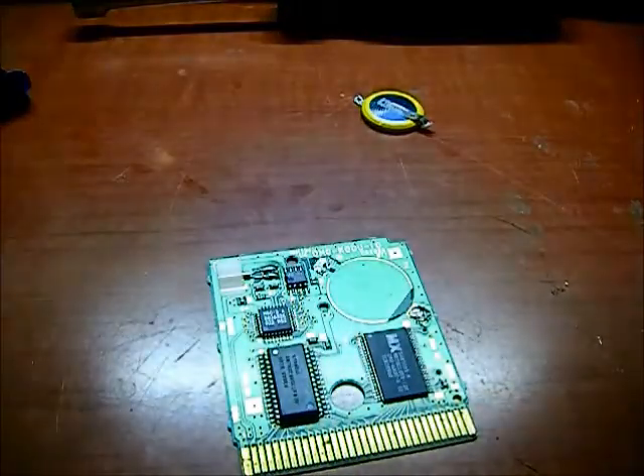All right, there's the old battery gone.